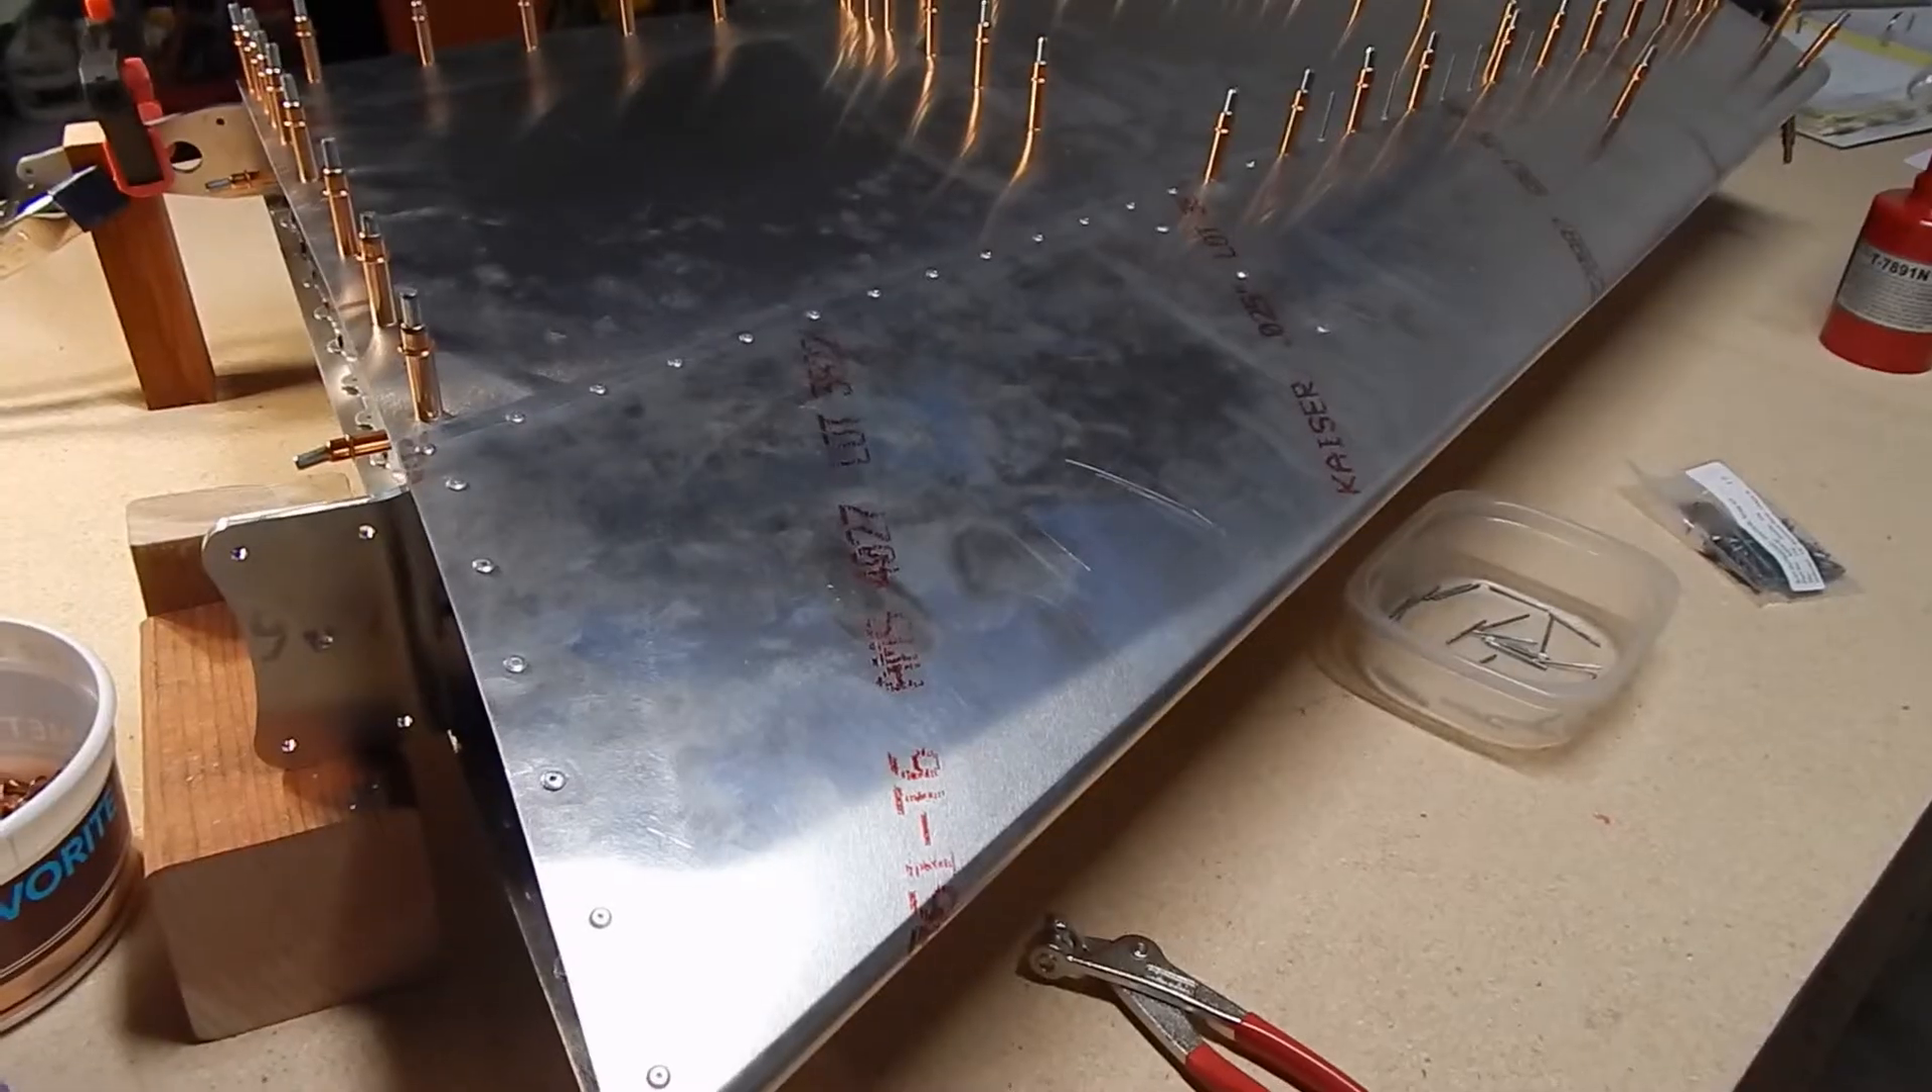The skins are back on clecoed and i'm starting riveting.